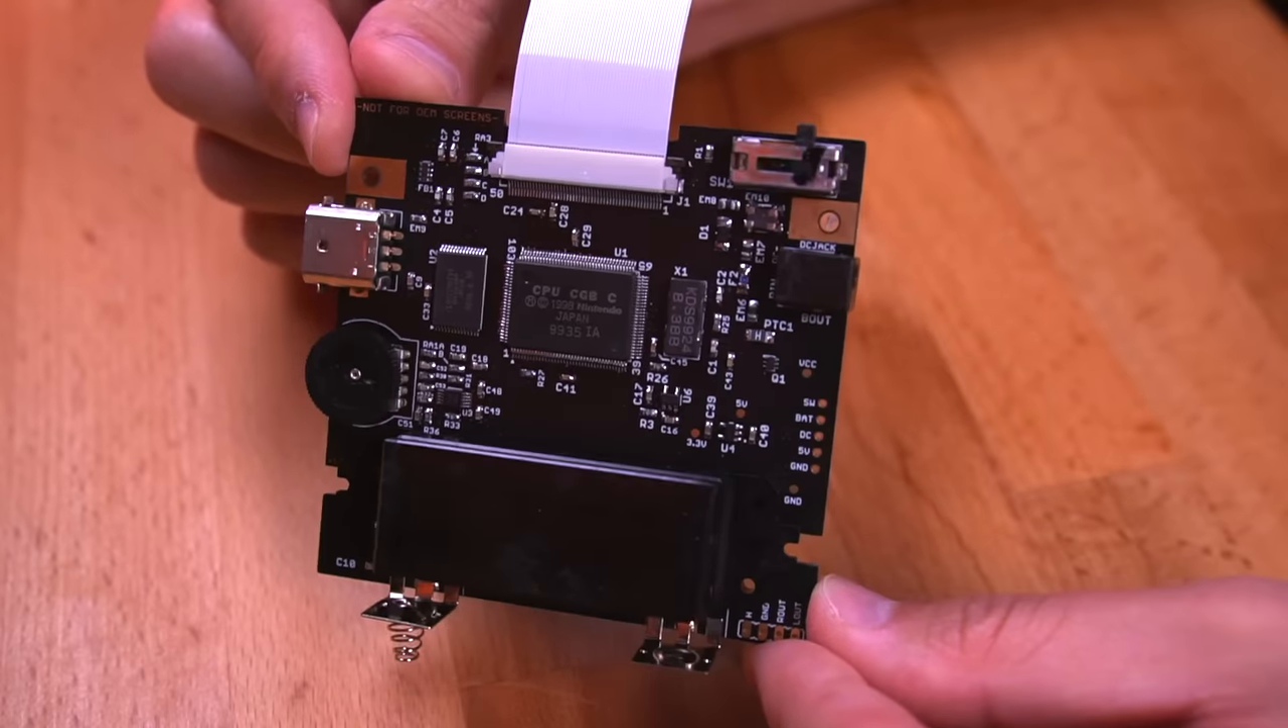Here is our fully assembled motherboard.